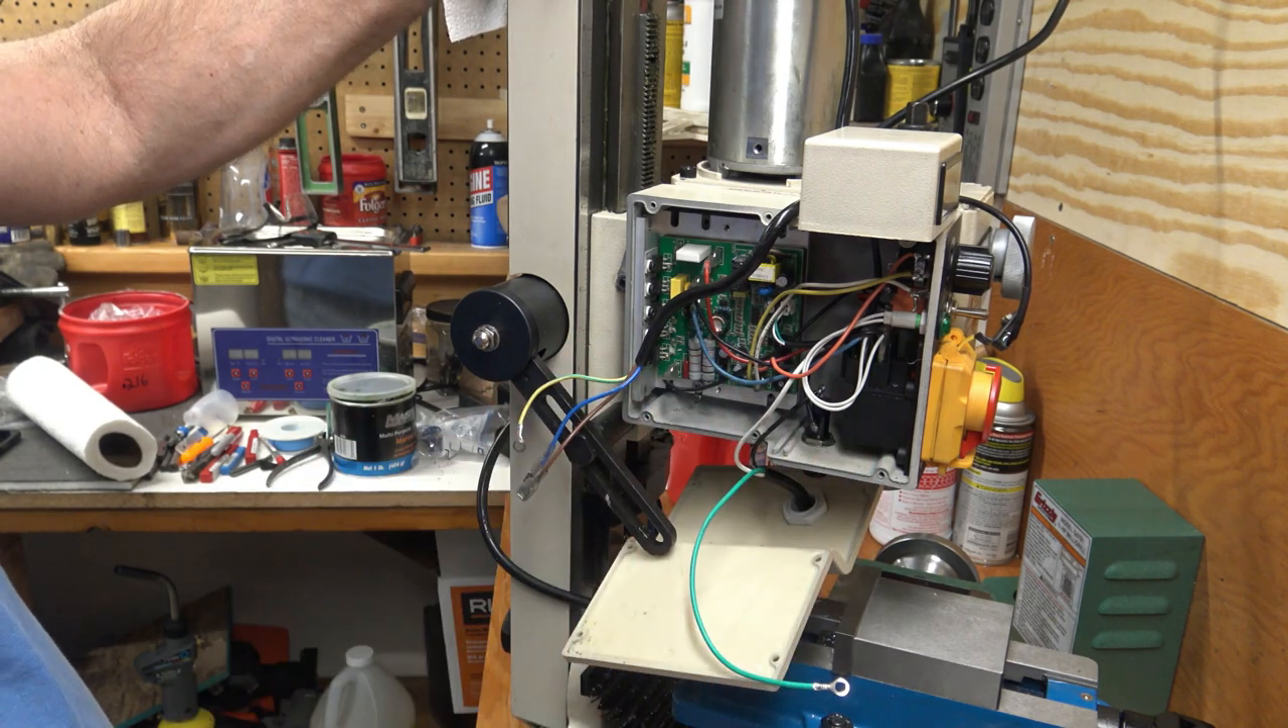Okay I got the box mounted to the side.